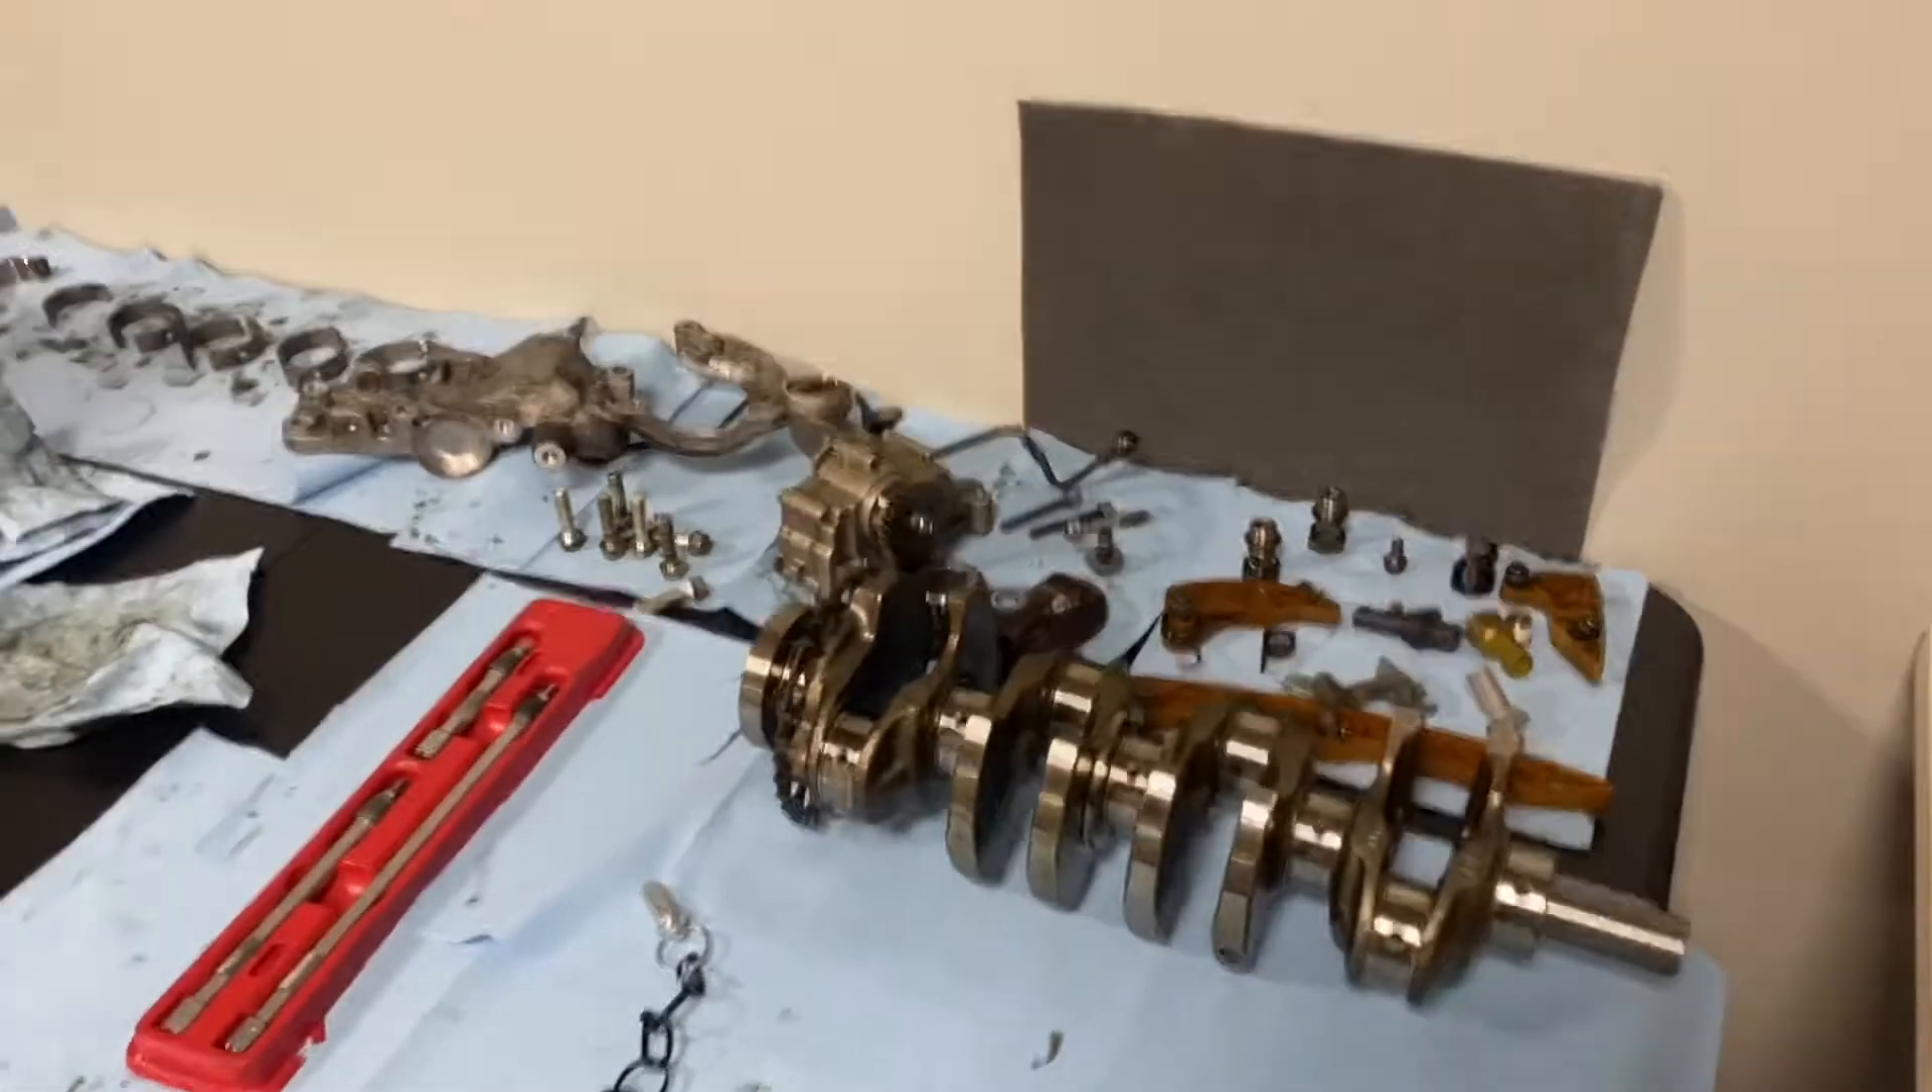Alright, so we have the engine fully disassembled with the crankshaft.